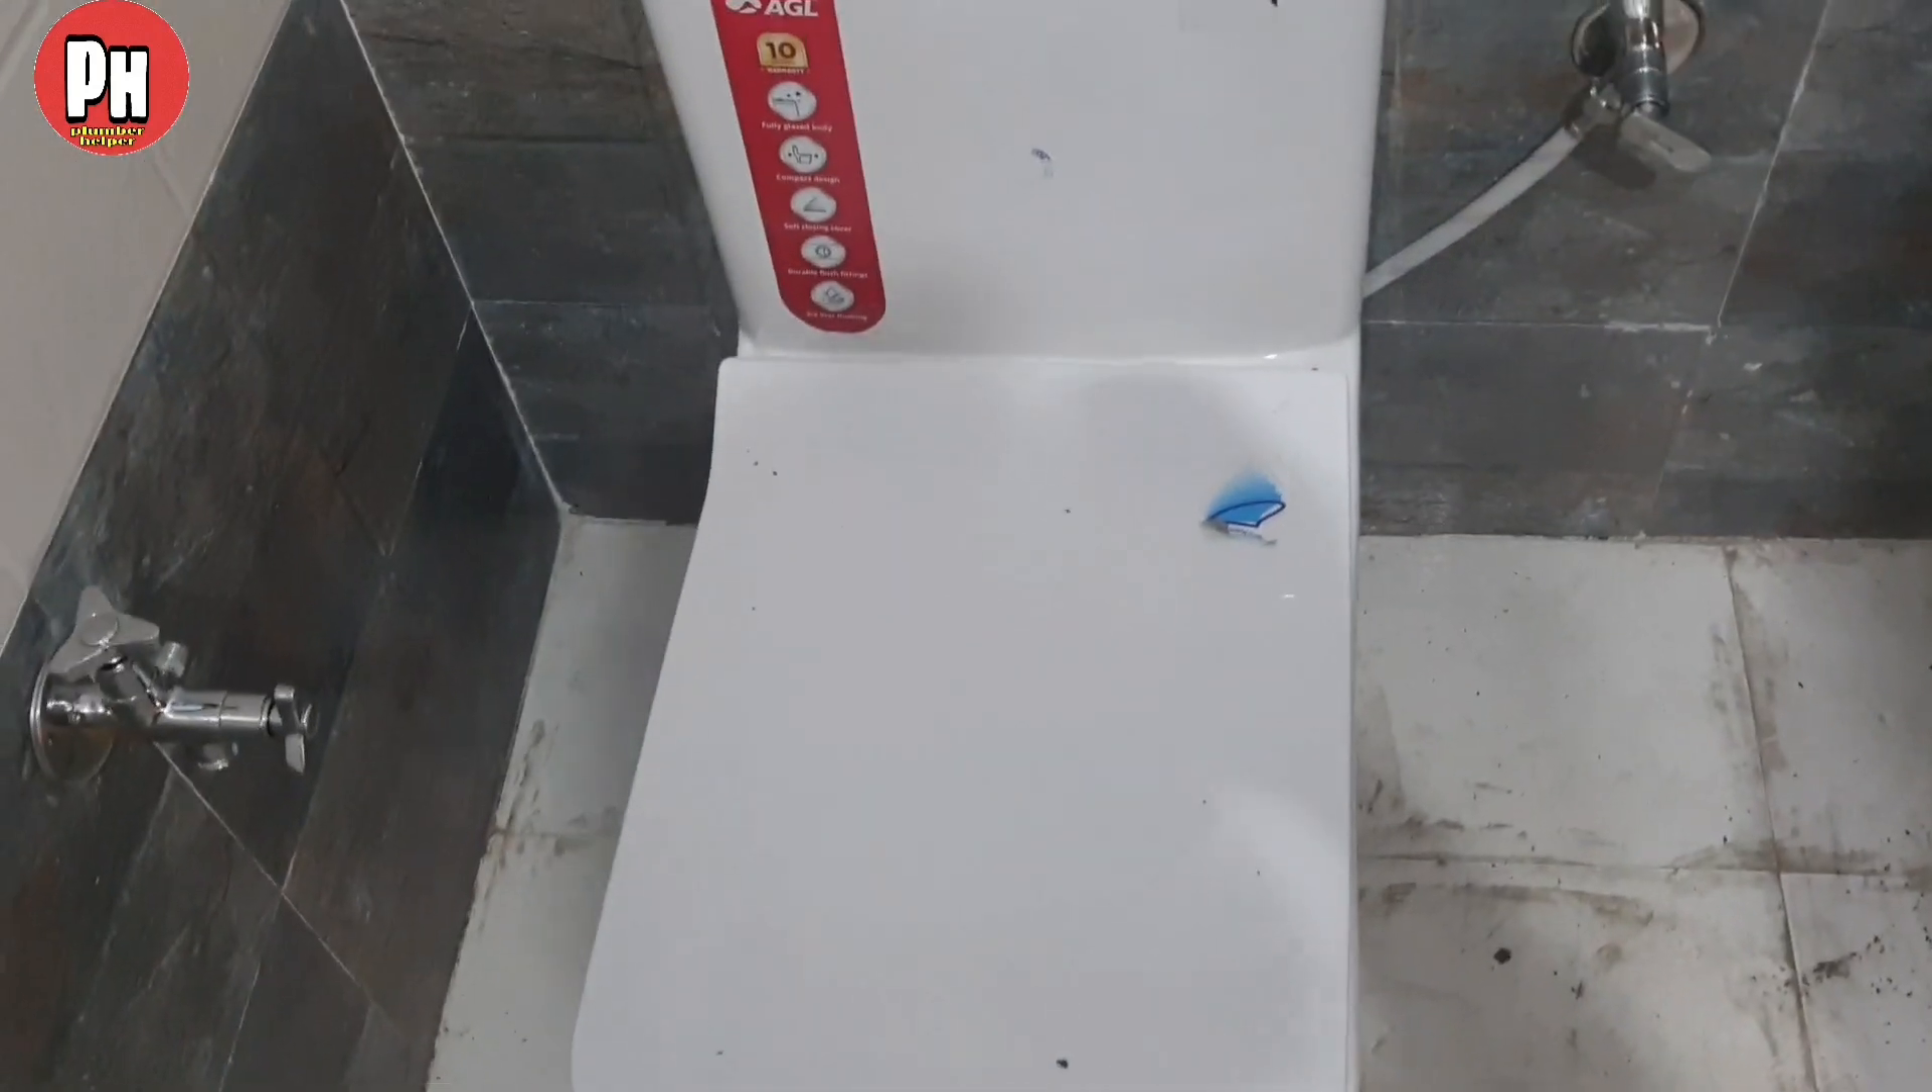یہ ہم نے سیٹ لگا دیا ہے اور یہ سیٹ کور اس کے ساتھ میں یہ لگا ہوا ہے۔